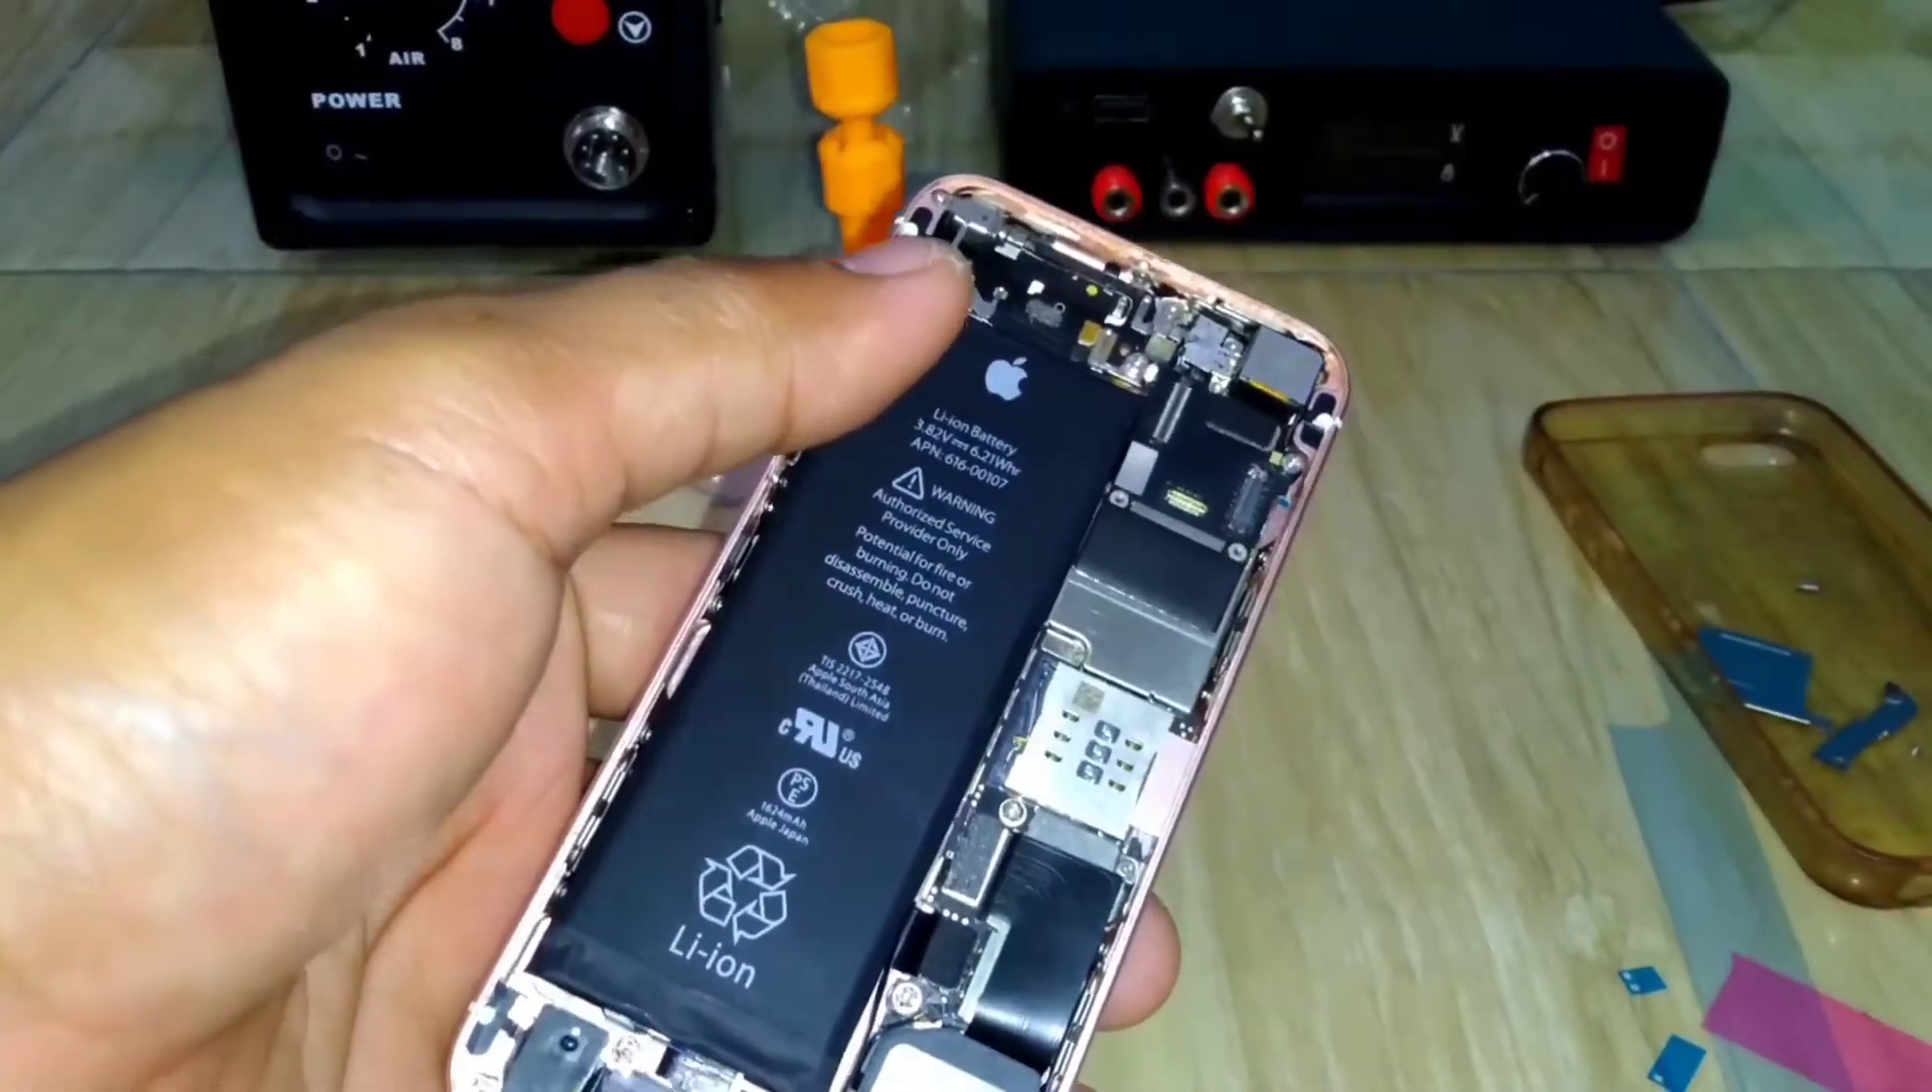Ini dia sudah kita pasang baterai dan mesinnya ya tinggal kita pasang LCD-nya.